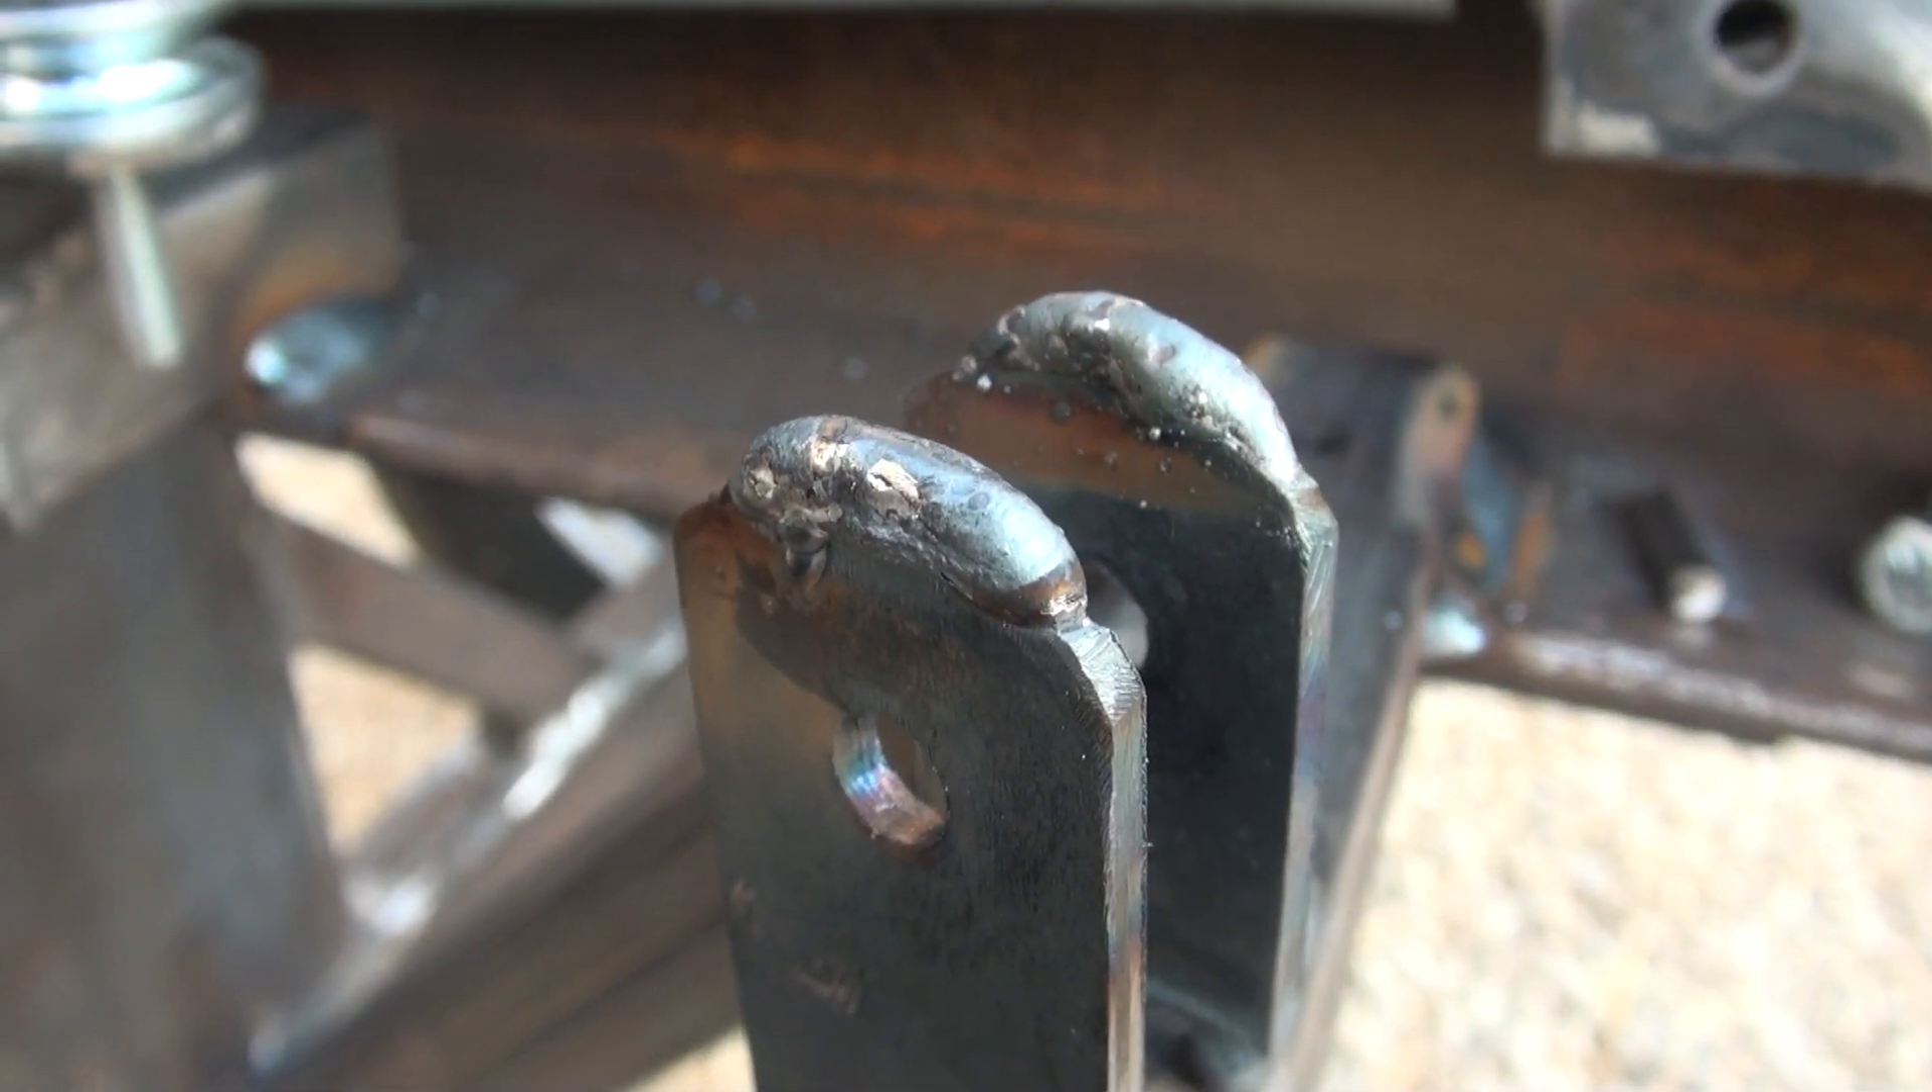So this is what the top of those brackets look like after welding.